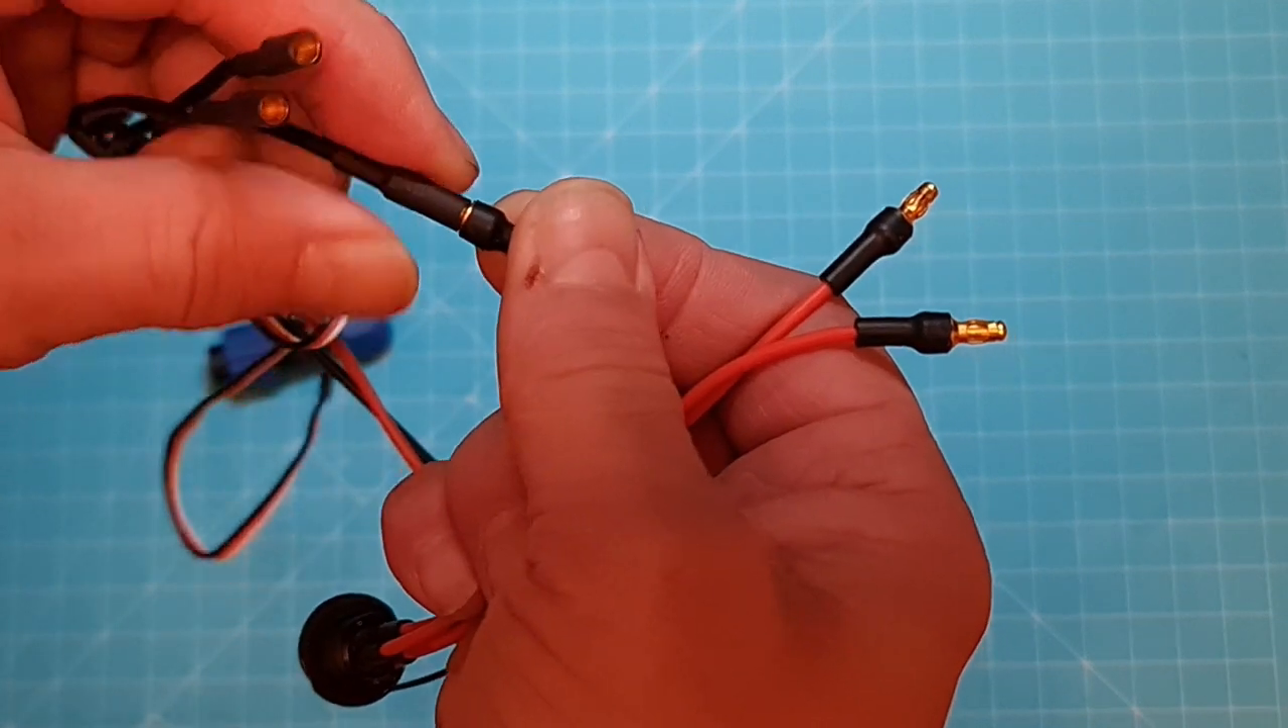I have already prepared this aviation socket with three wires. Each wire with a 3 .5 mm bullet plug at the end.